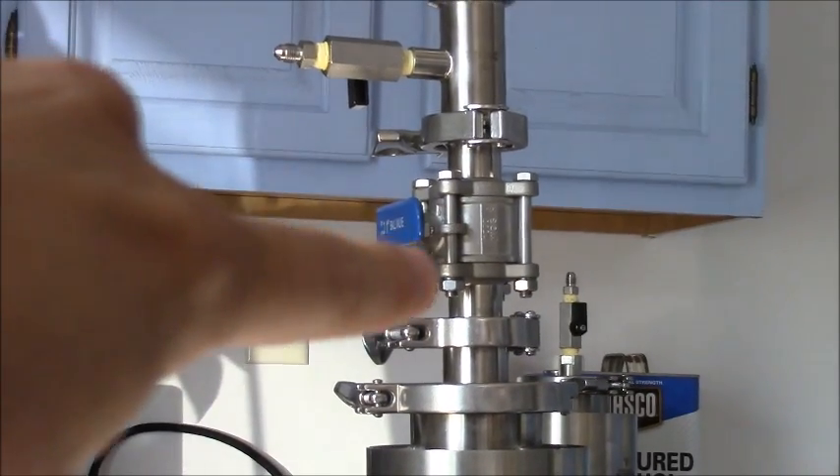We went ahead and added the ball valve, which I was supposed to add first.